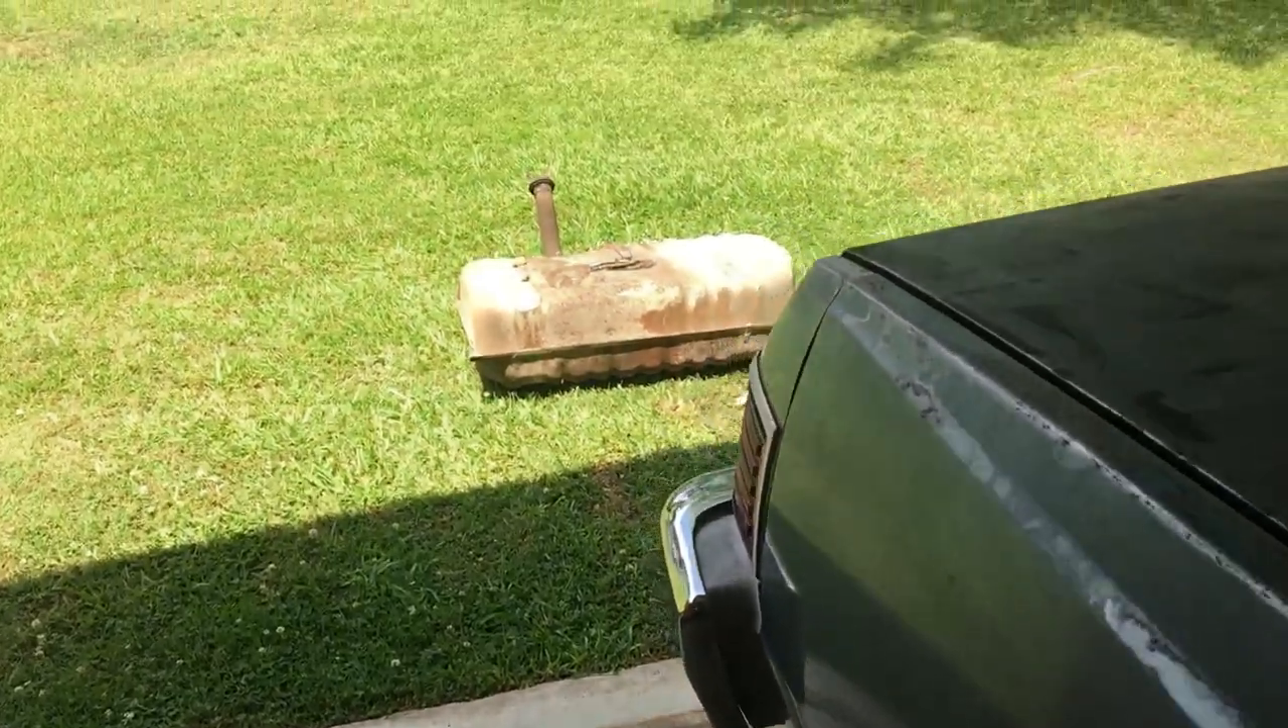So I did get the gas tank out.